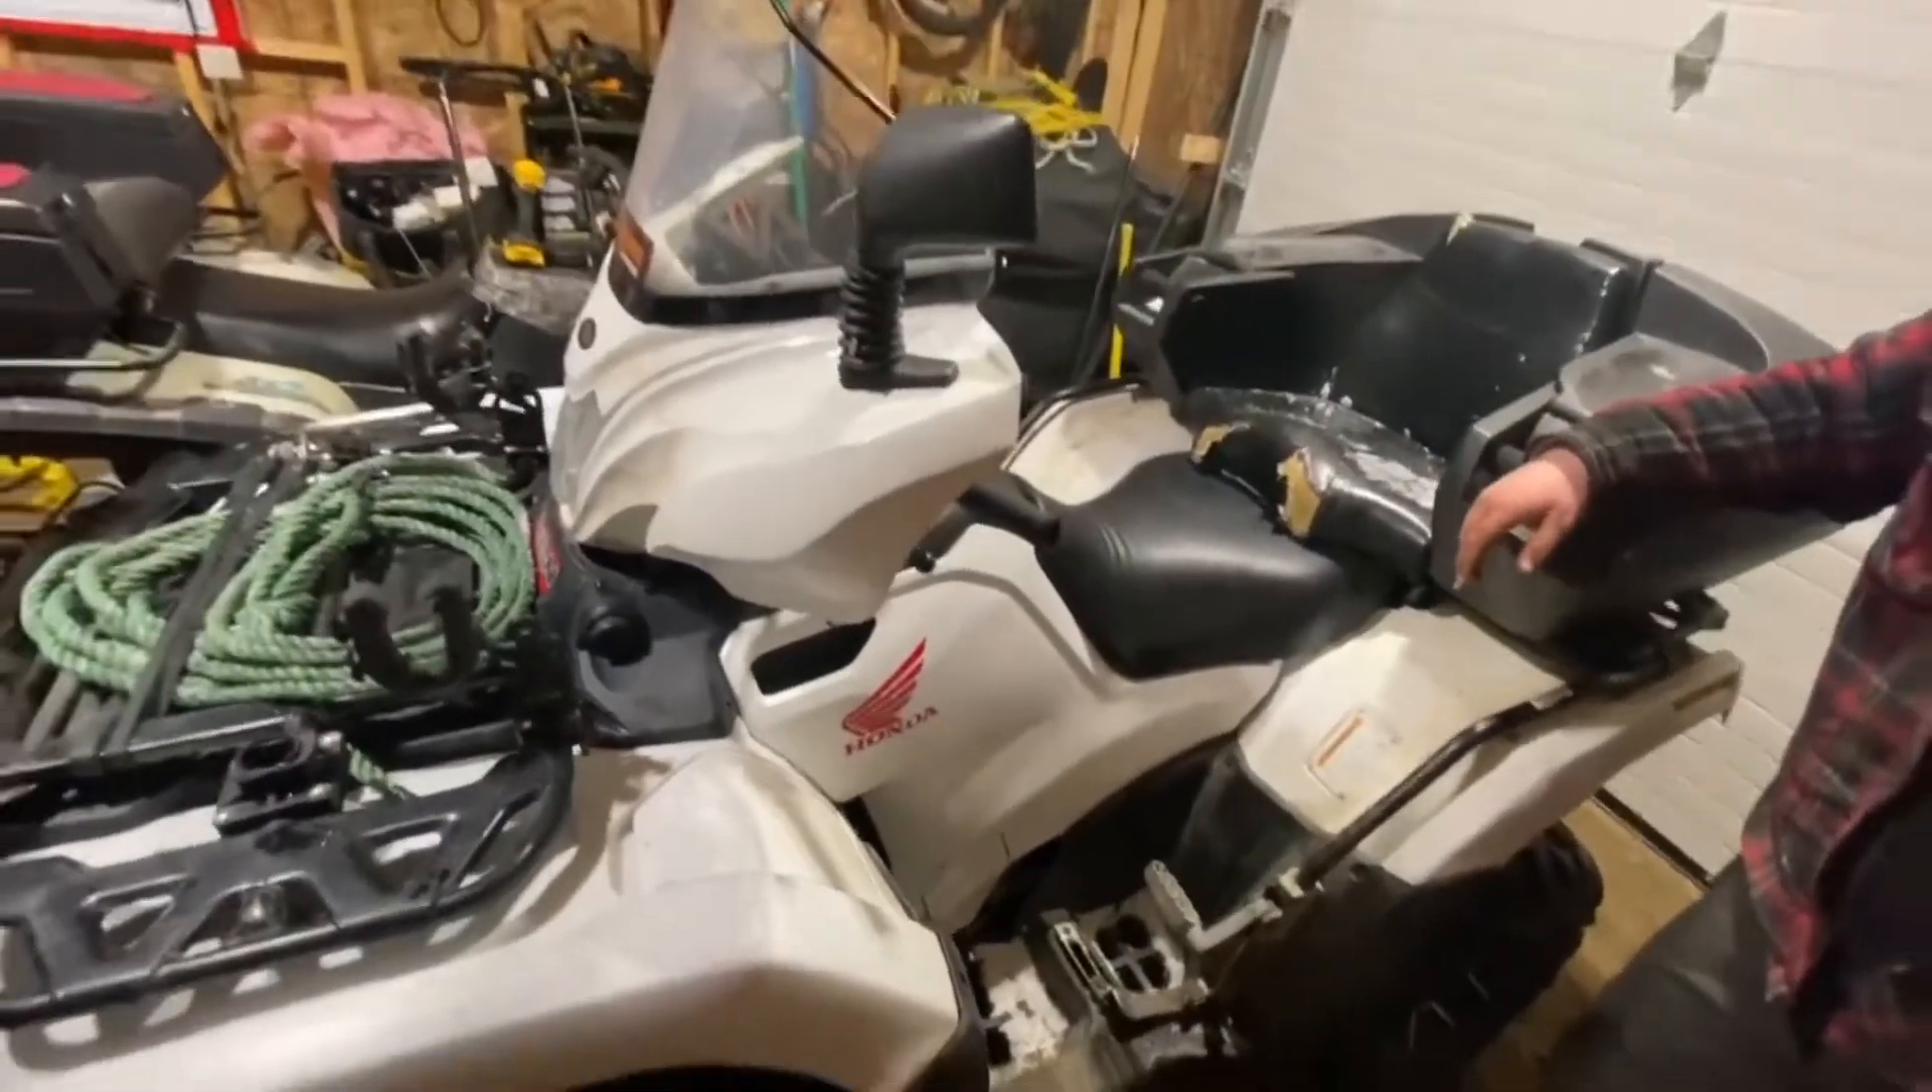I got the plastics and the seats put back on now so she's all done.